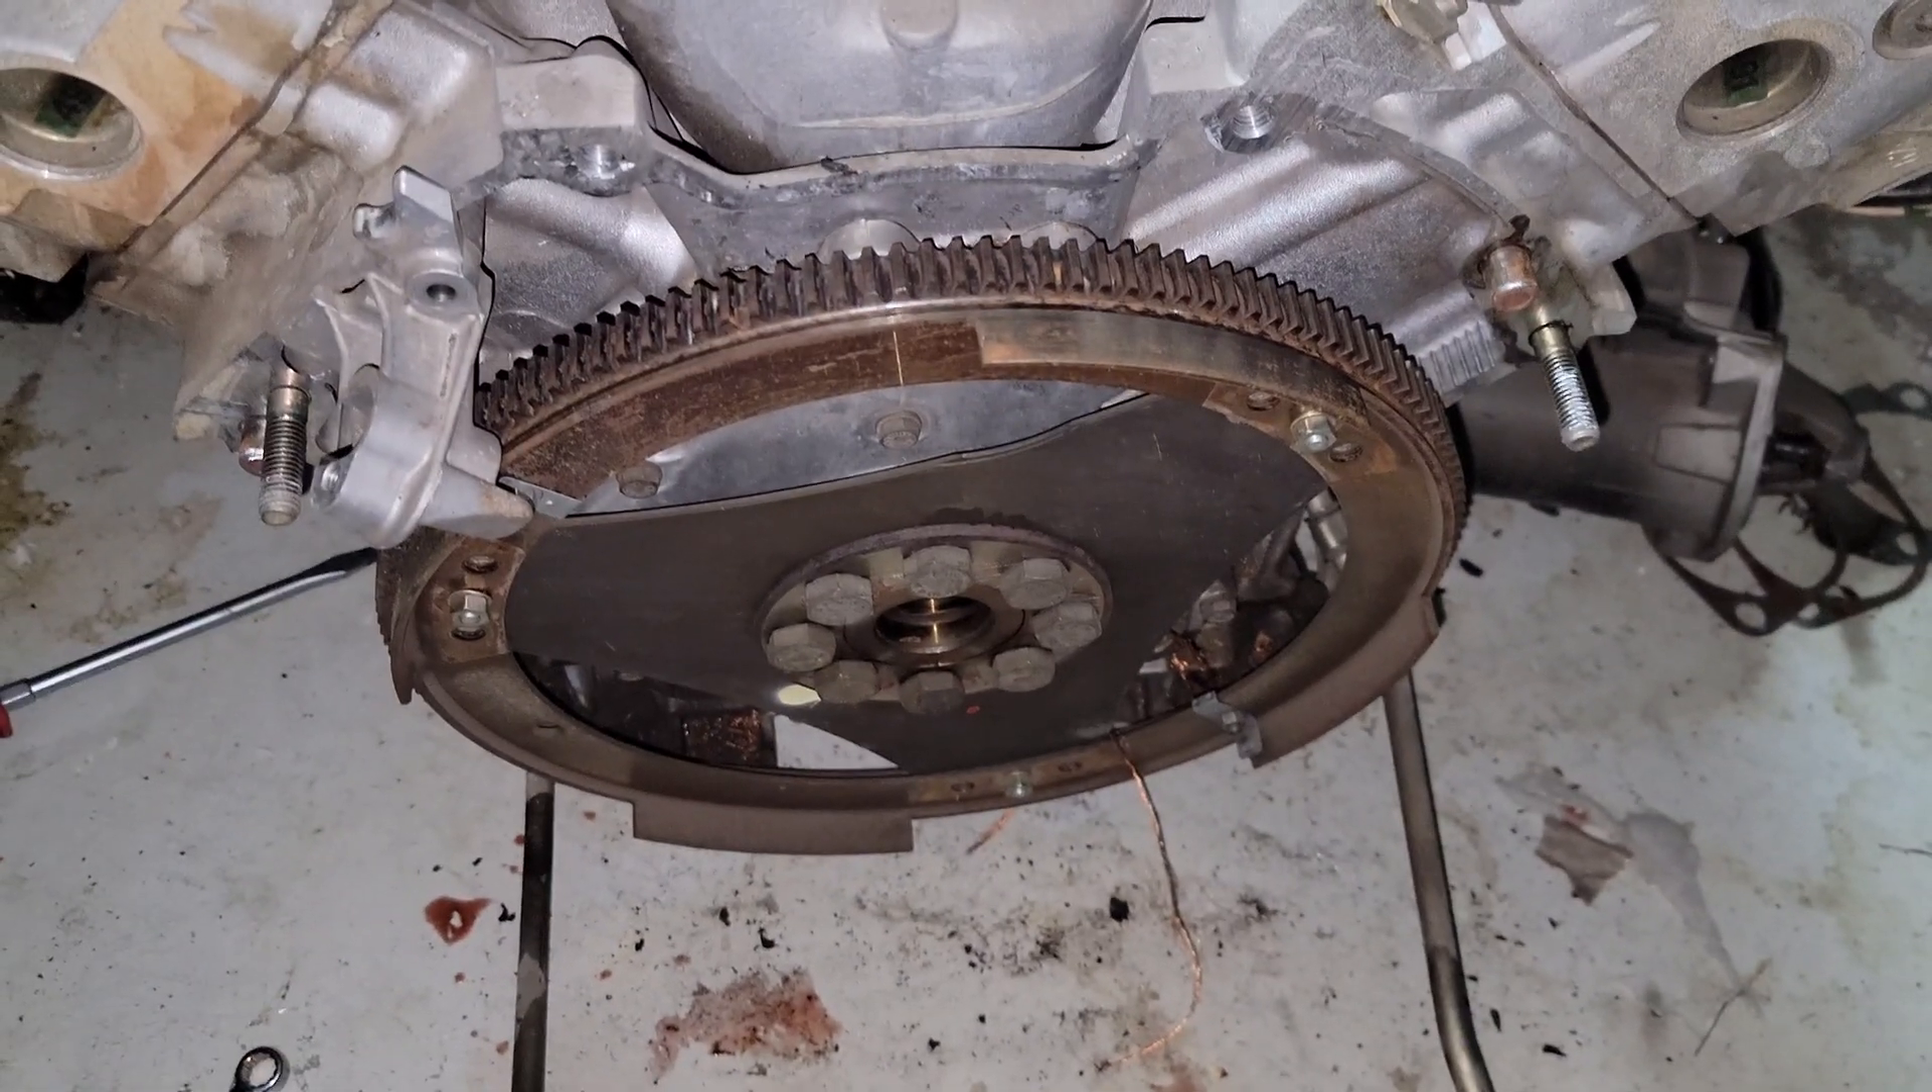Well, there we go. Transmission's off.